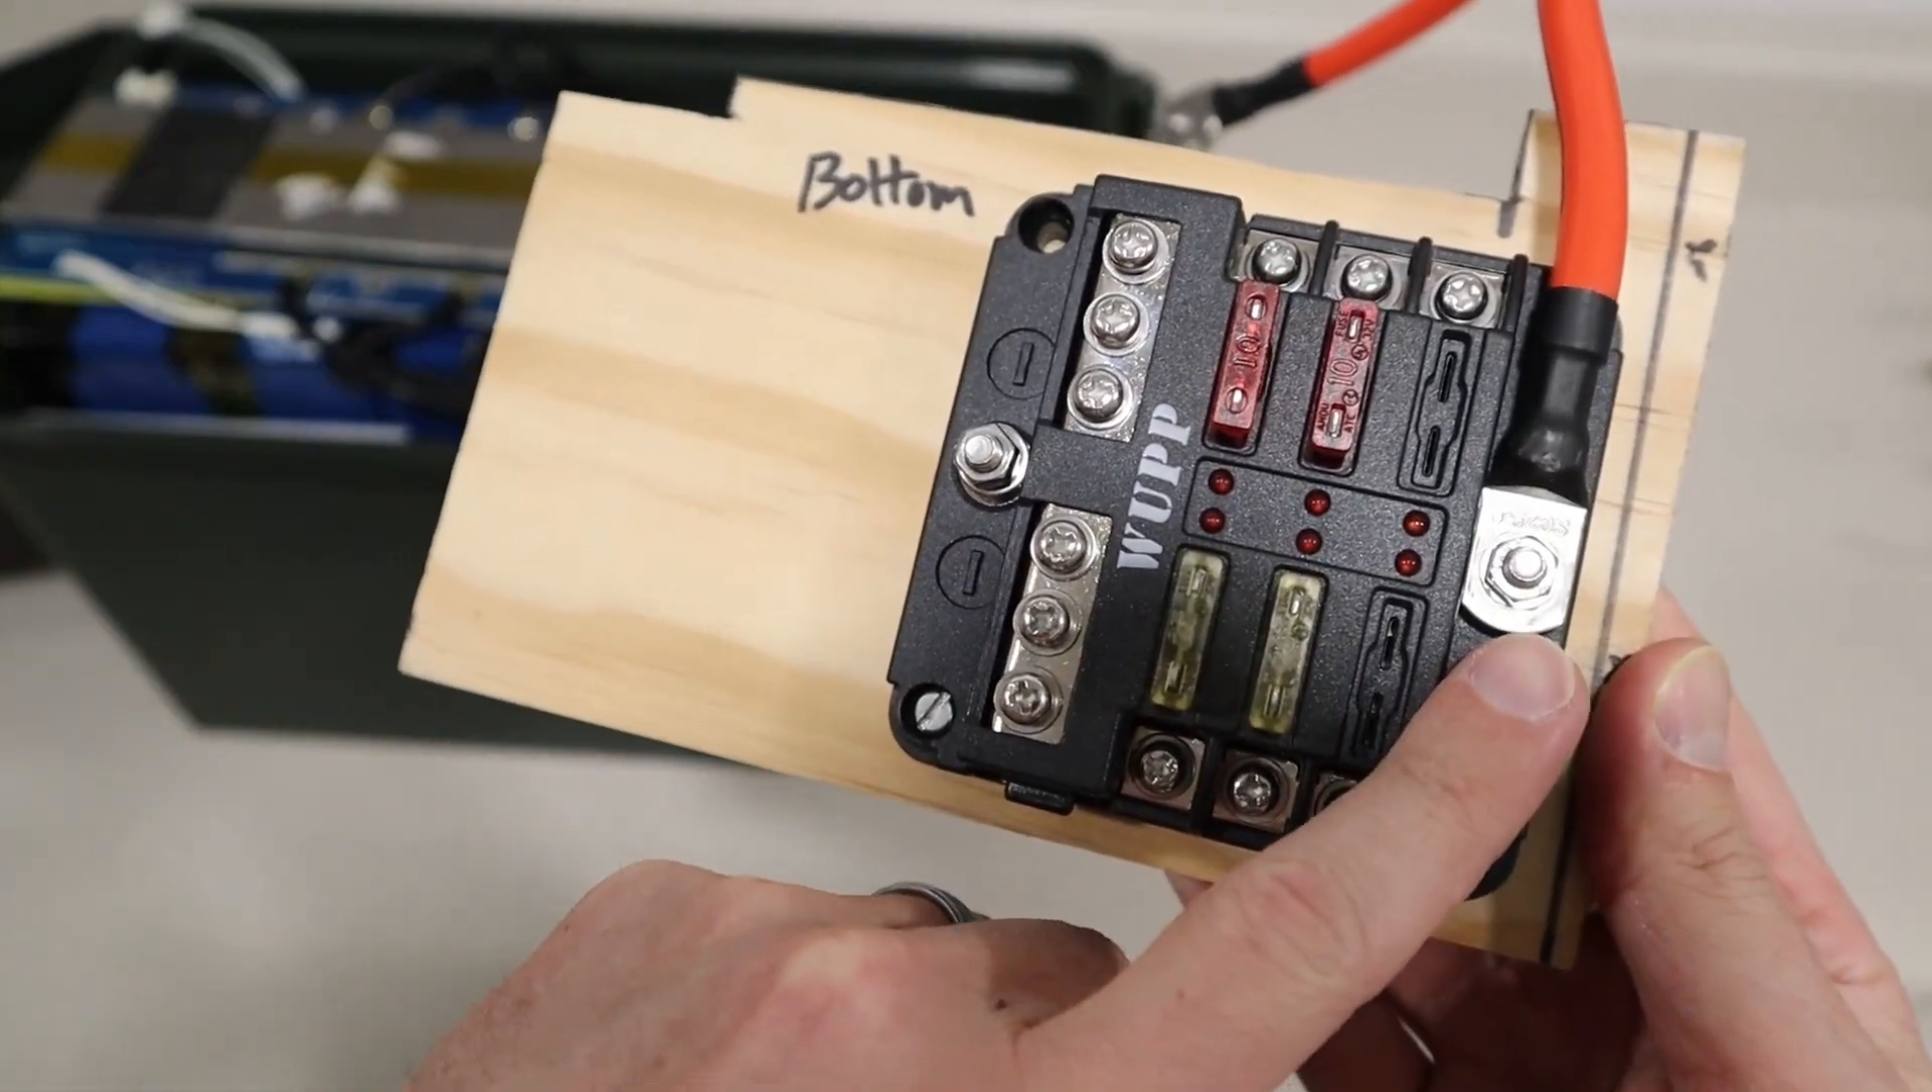I've gone ahead and cut out this piece of board and mounted my fuse block to it.